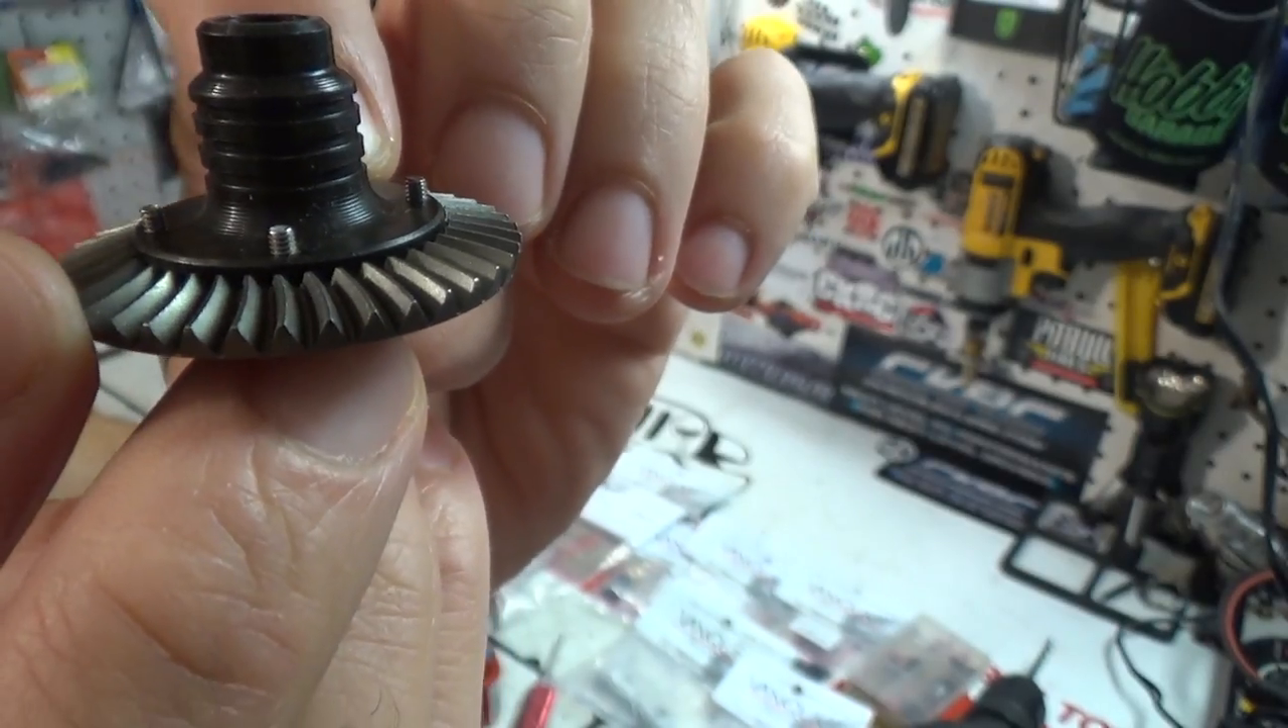Now we have the spool installed on the Axial Racing HD ring gear or bevel gear here.